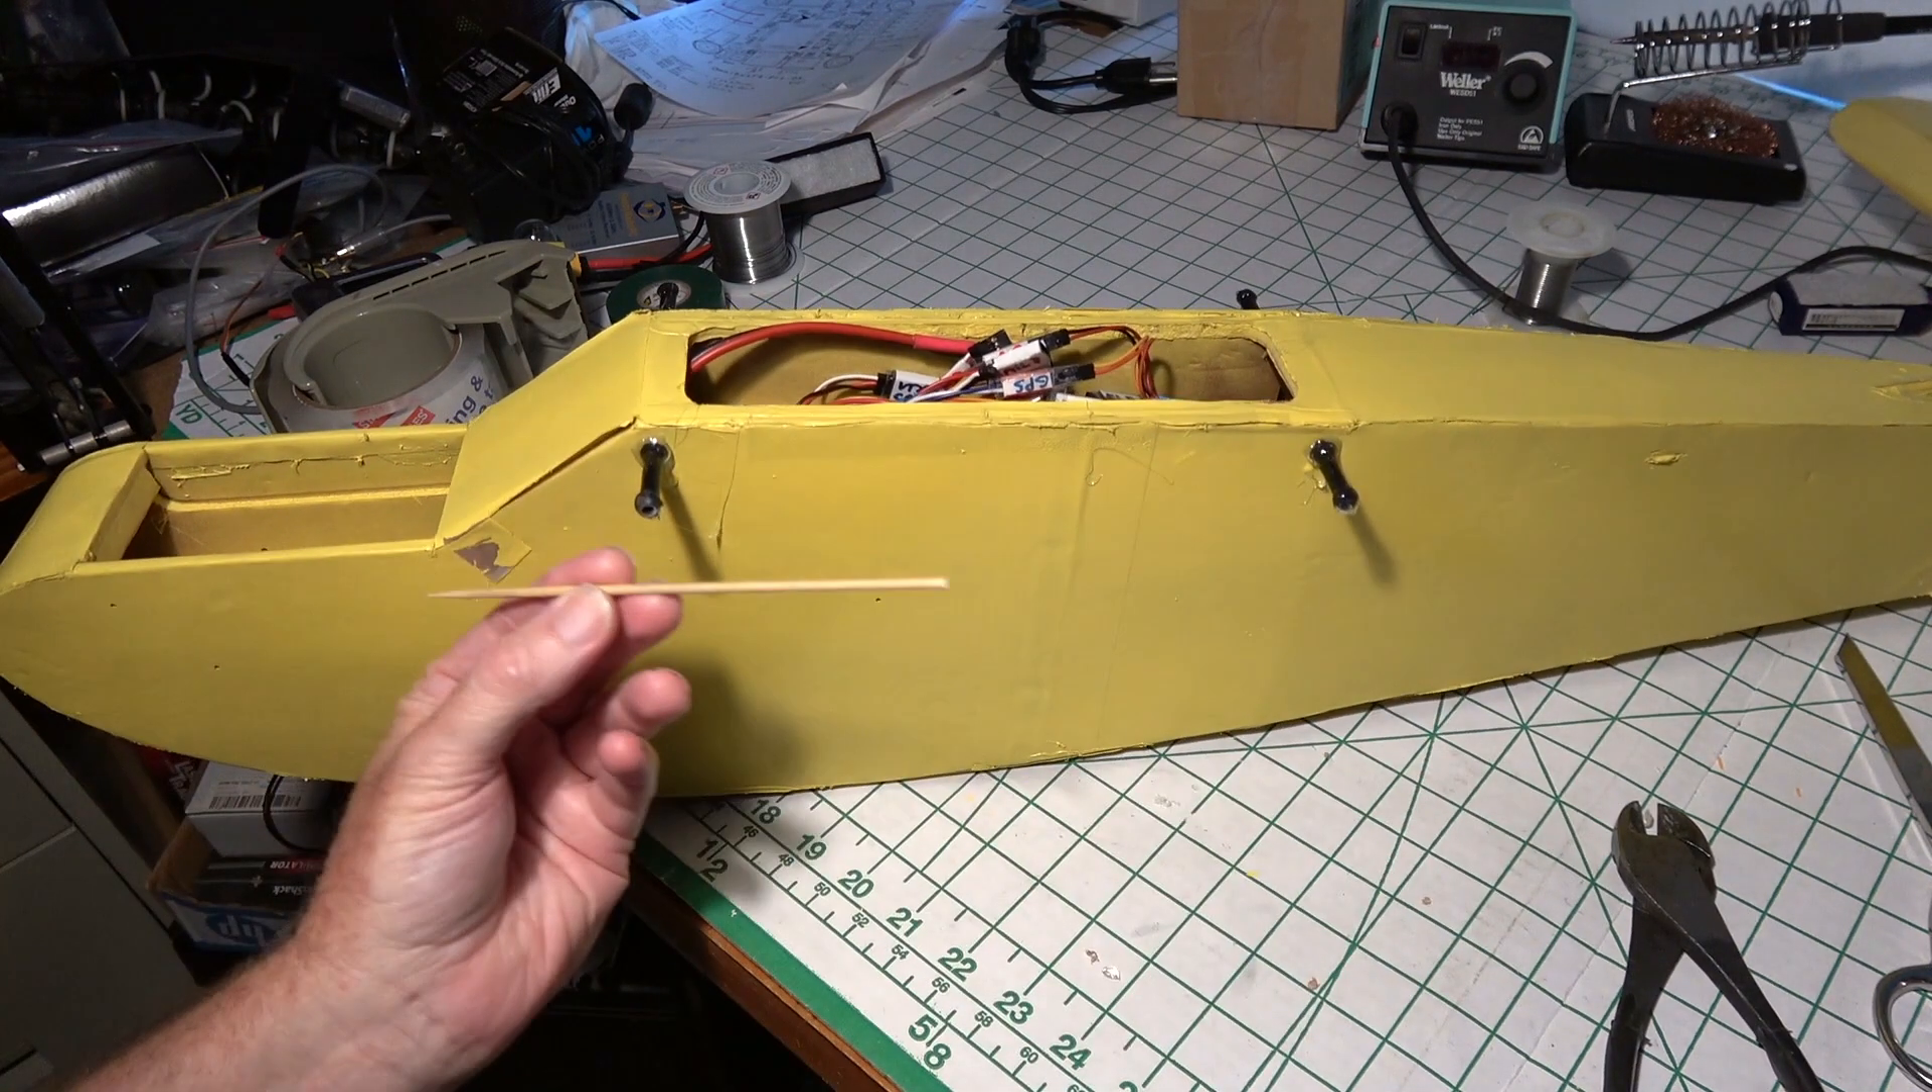So I've hot melted in some carbon fiber rods here for the rubber bands to go on.